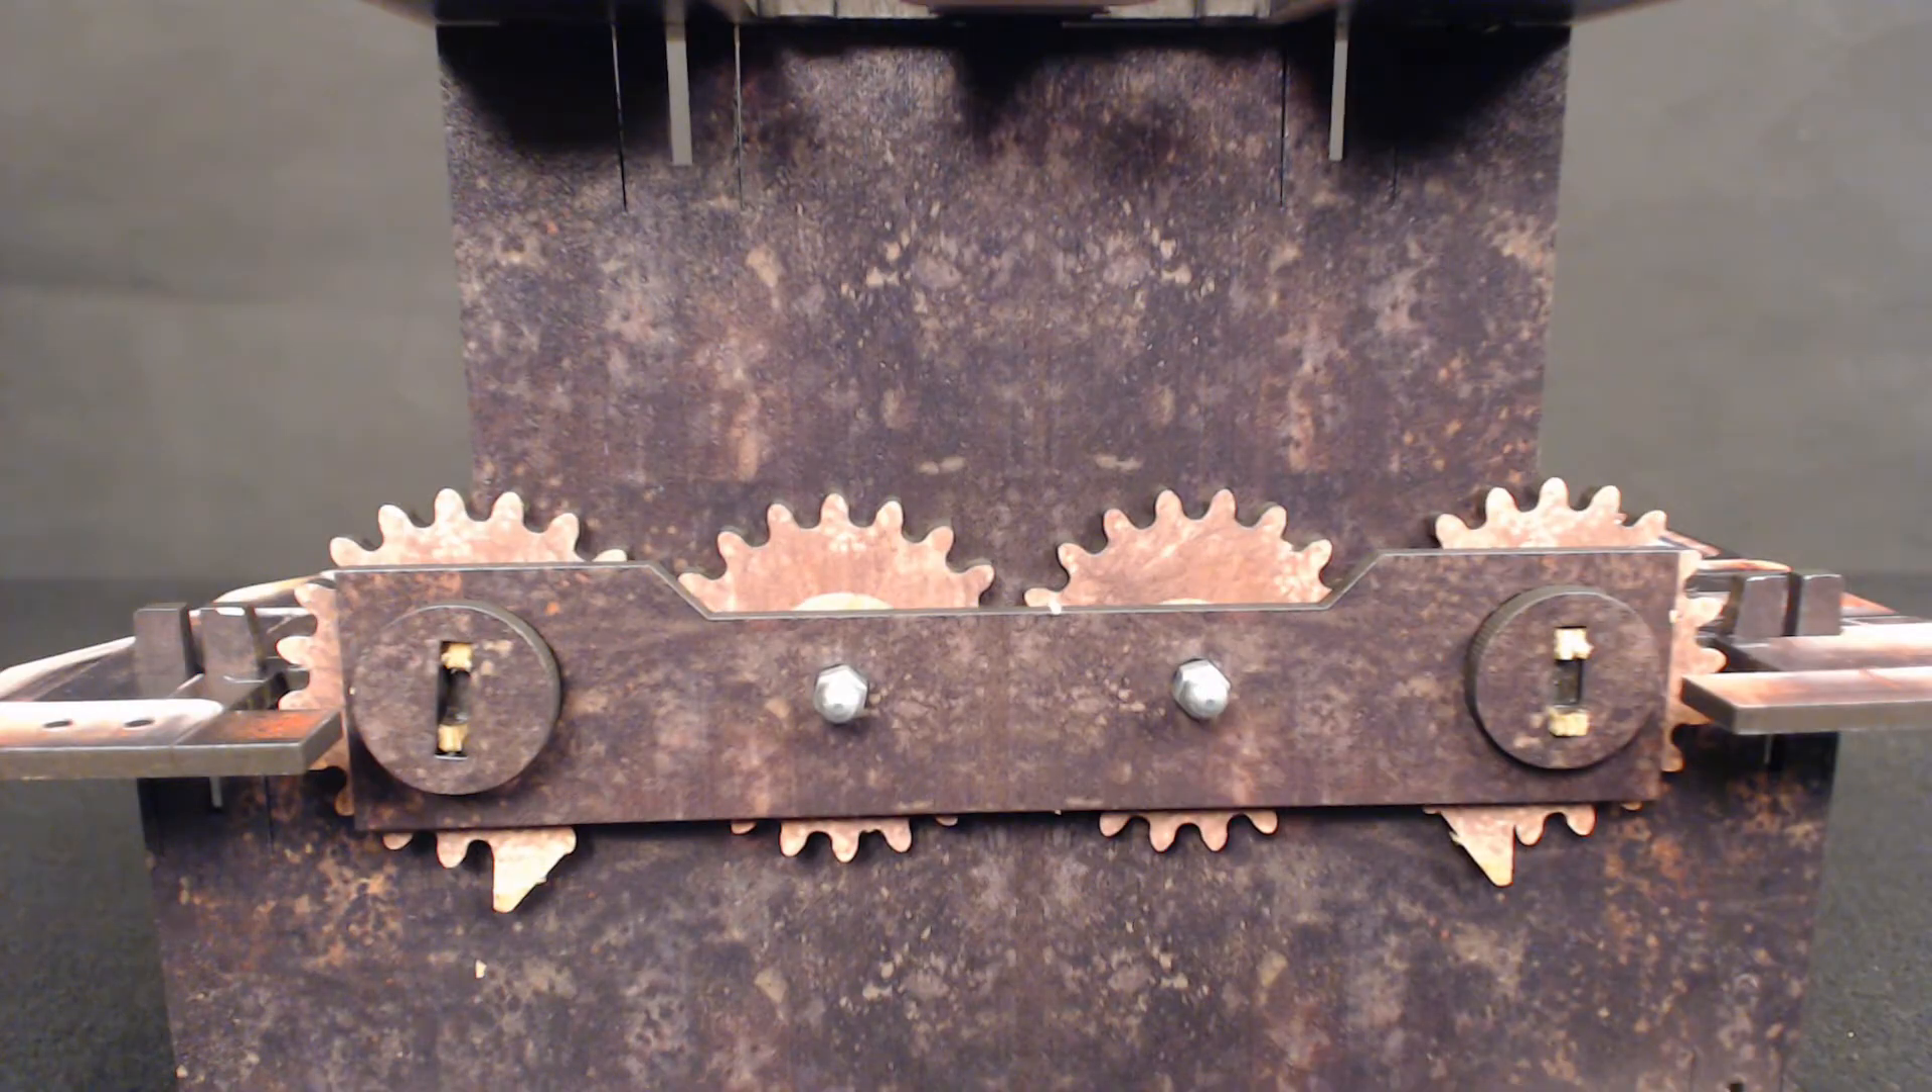Once we pull back to take a look at the overall assembly, you'll see I've put the right cogs on and I've added the wood stained discs.